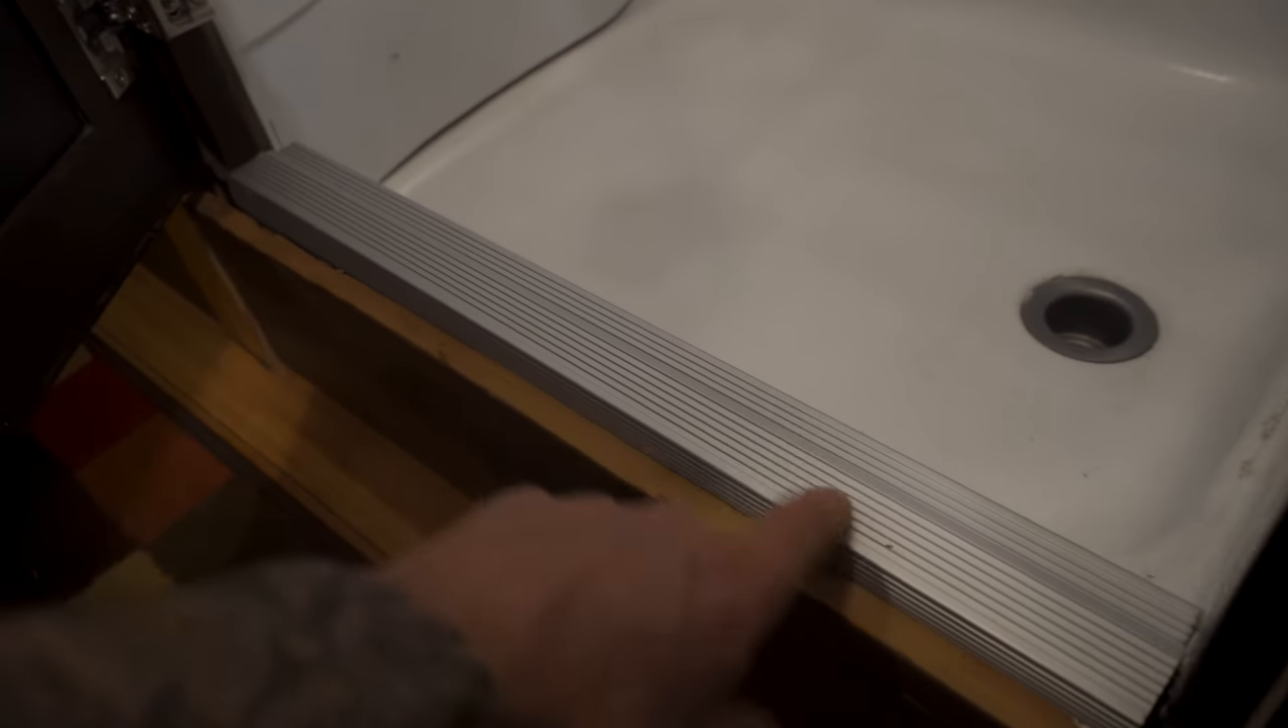Put my paneling all back. We put the threshold back on the bottom of the shower.